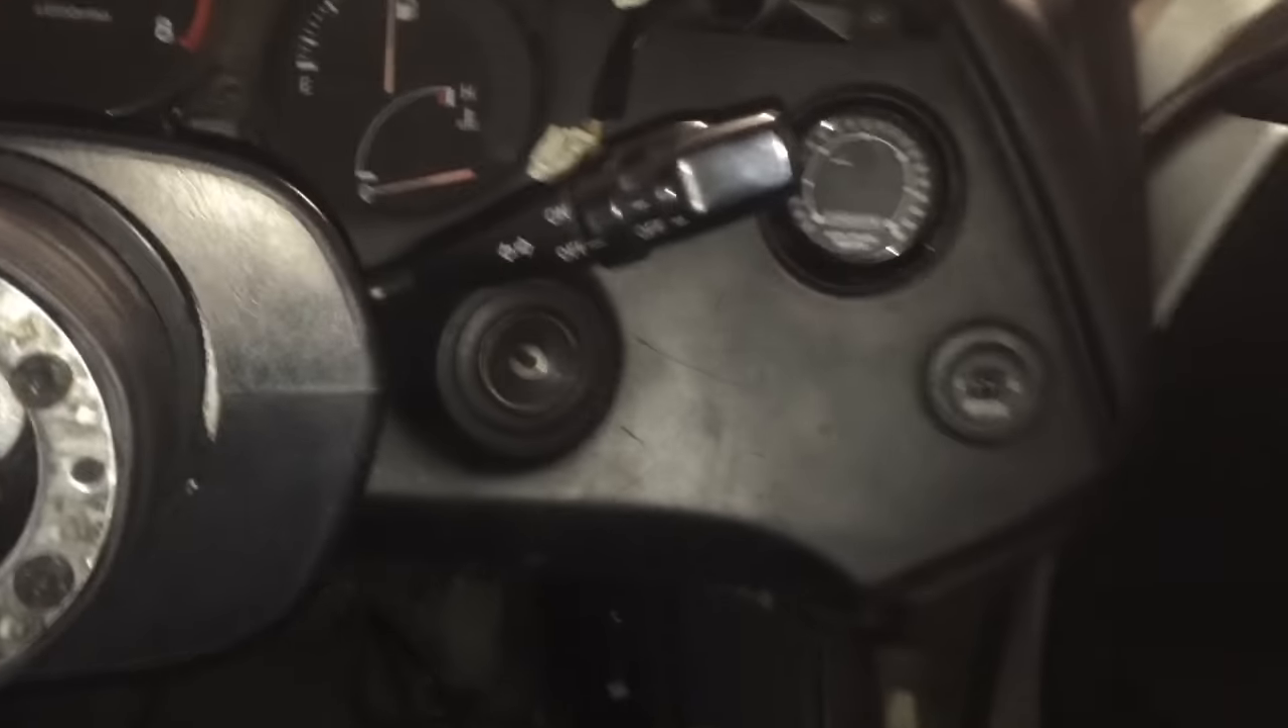So i got the gauge in the slot and put the panel on.